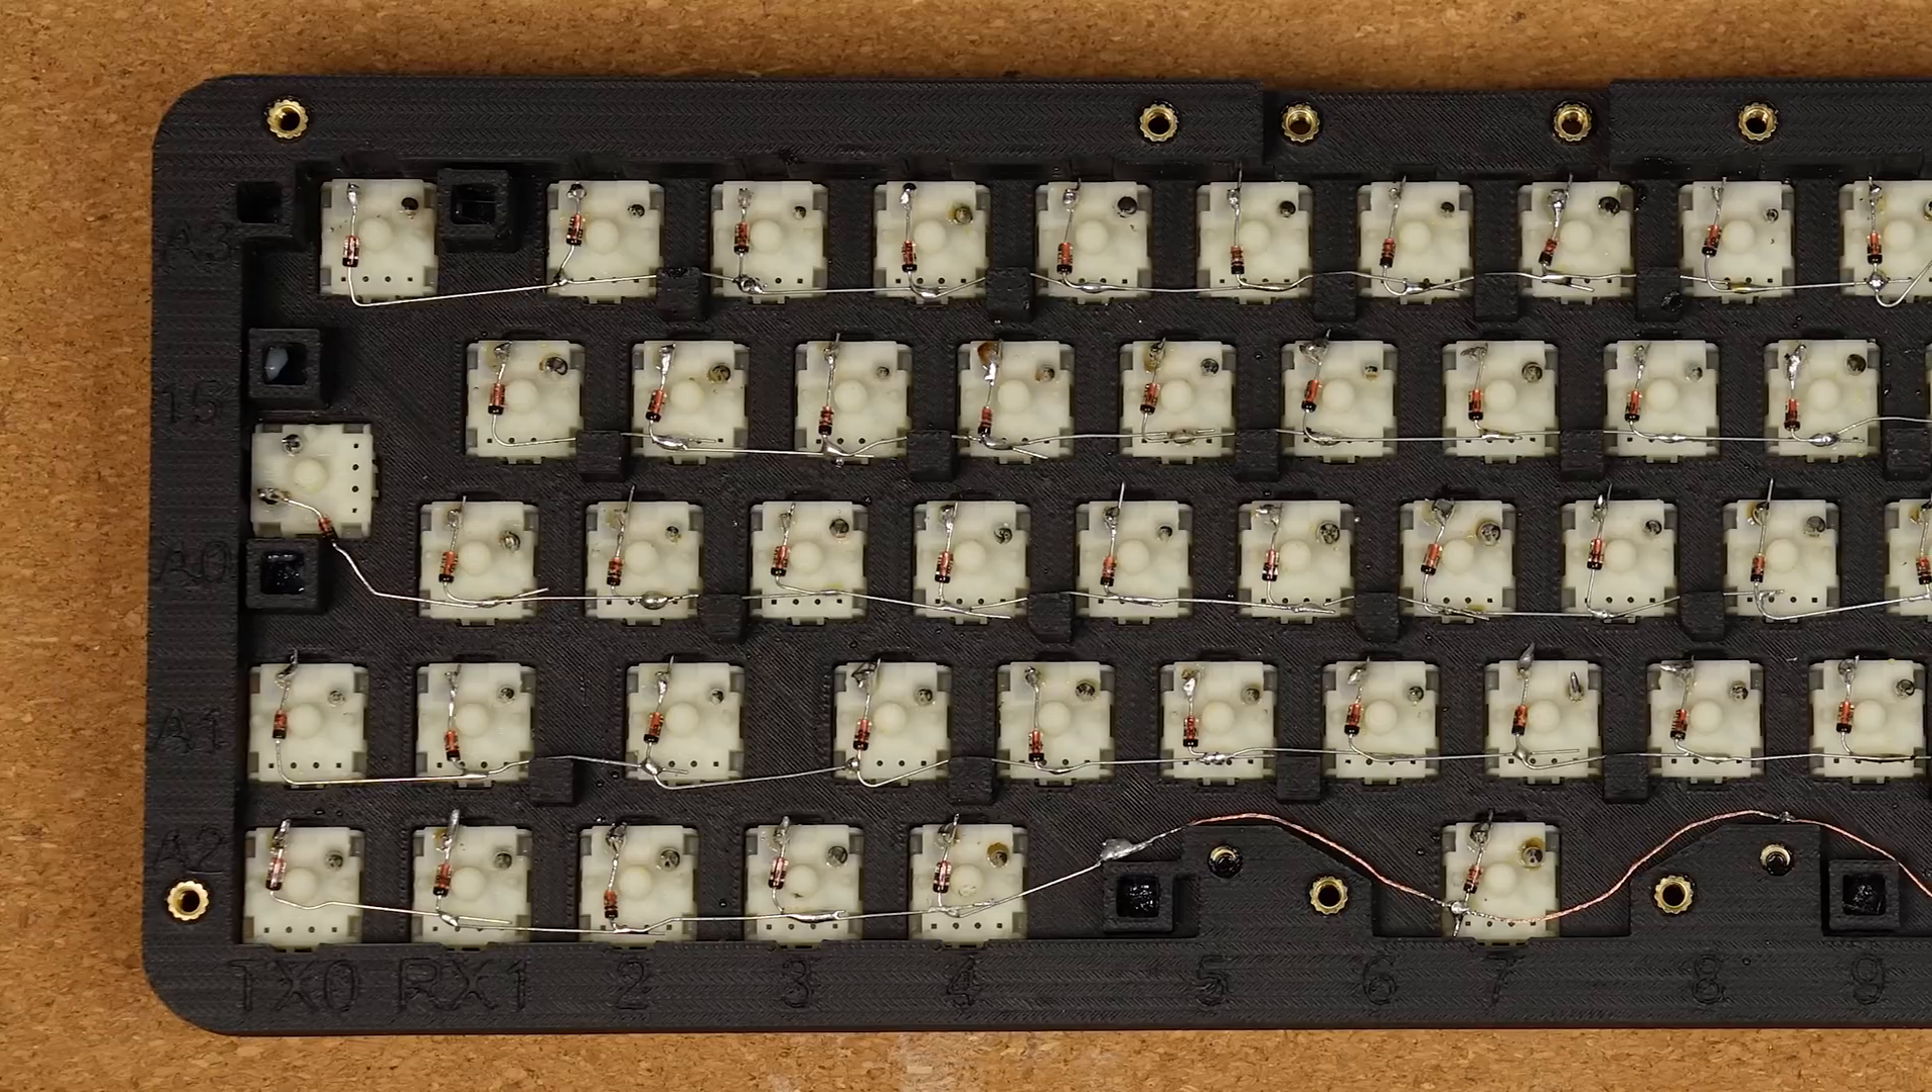If we now jump a little forward in time, we can now see all five rows soldered into place, and we're ready to move on to the next step.